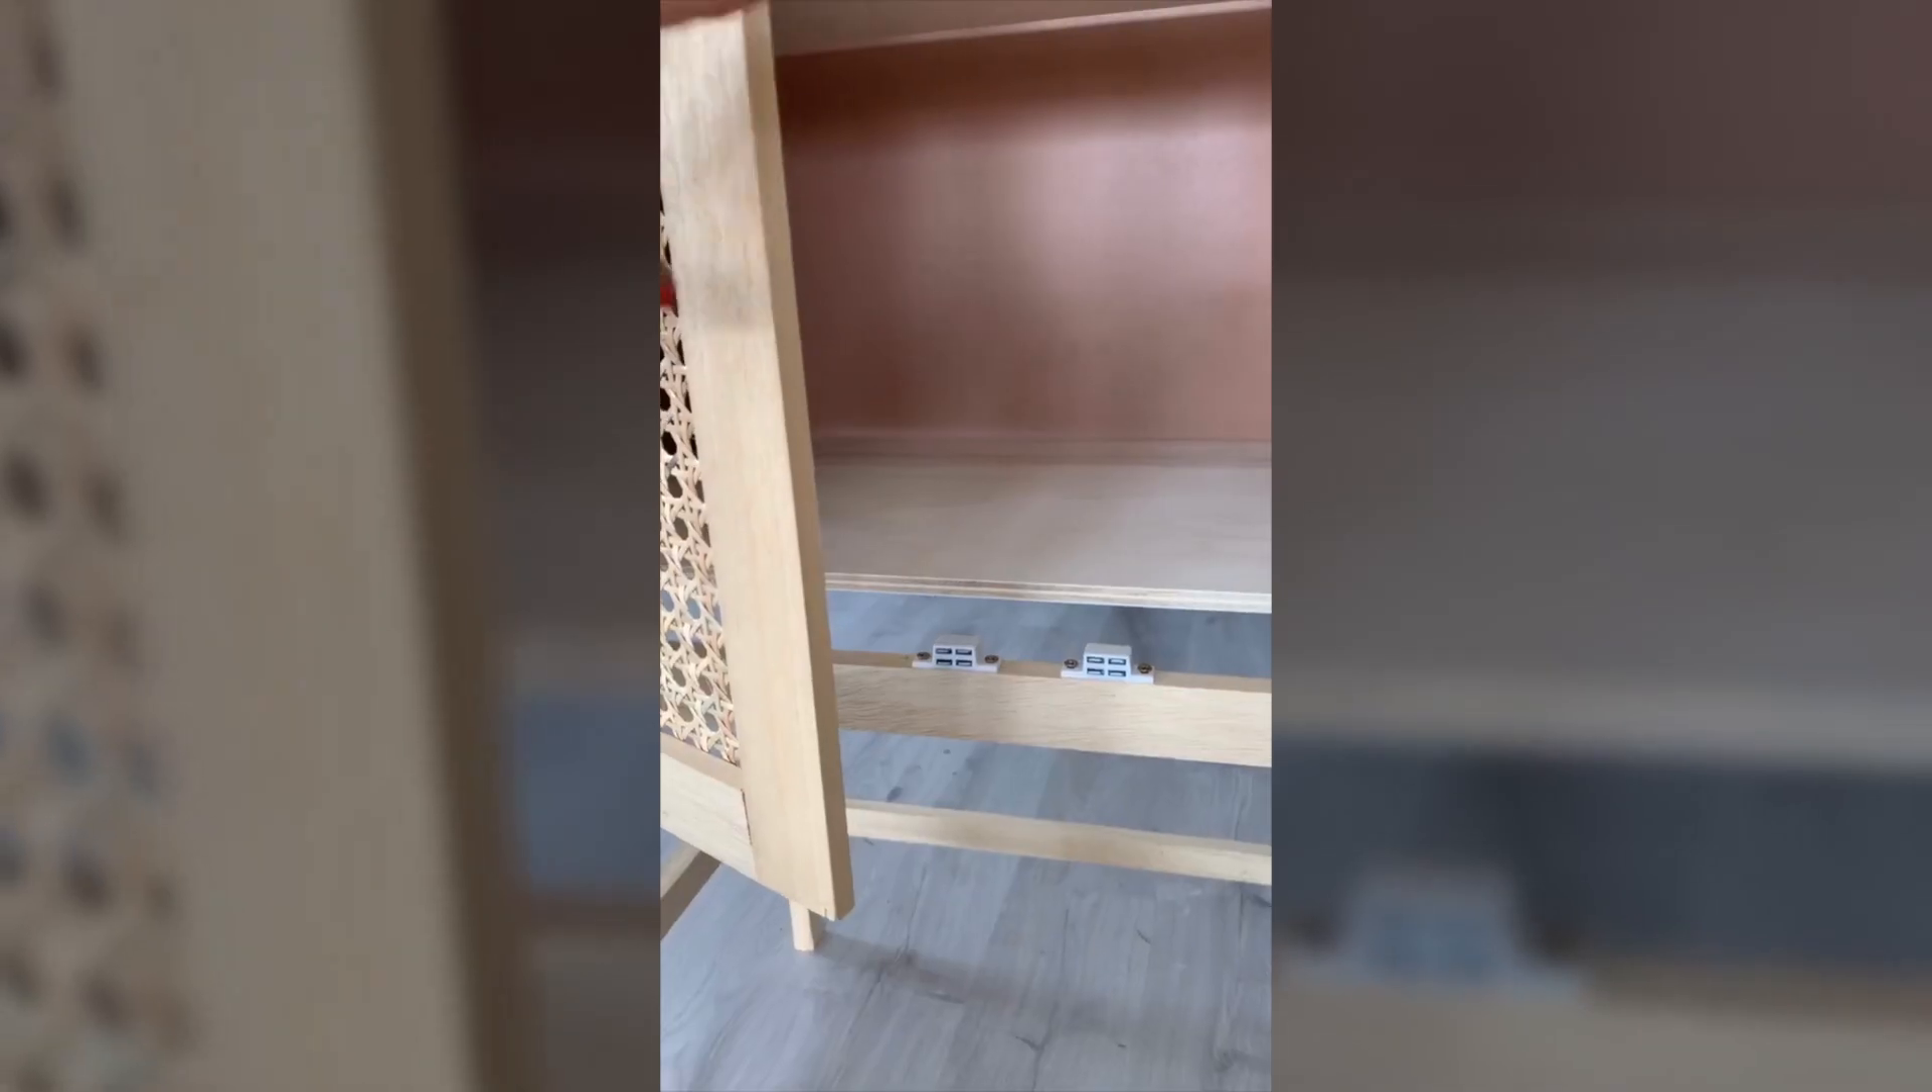Les aimants sont mis et ça vient se clipser tout seul.